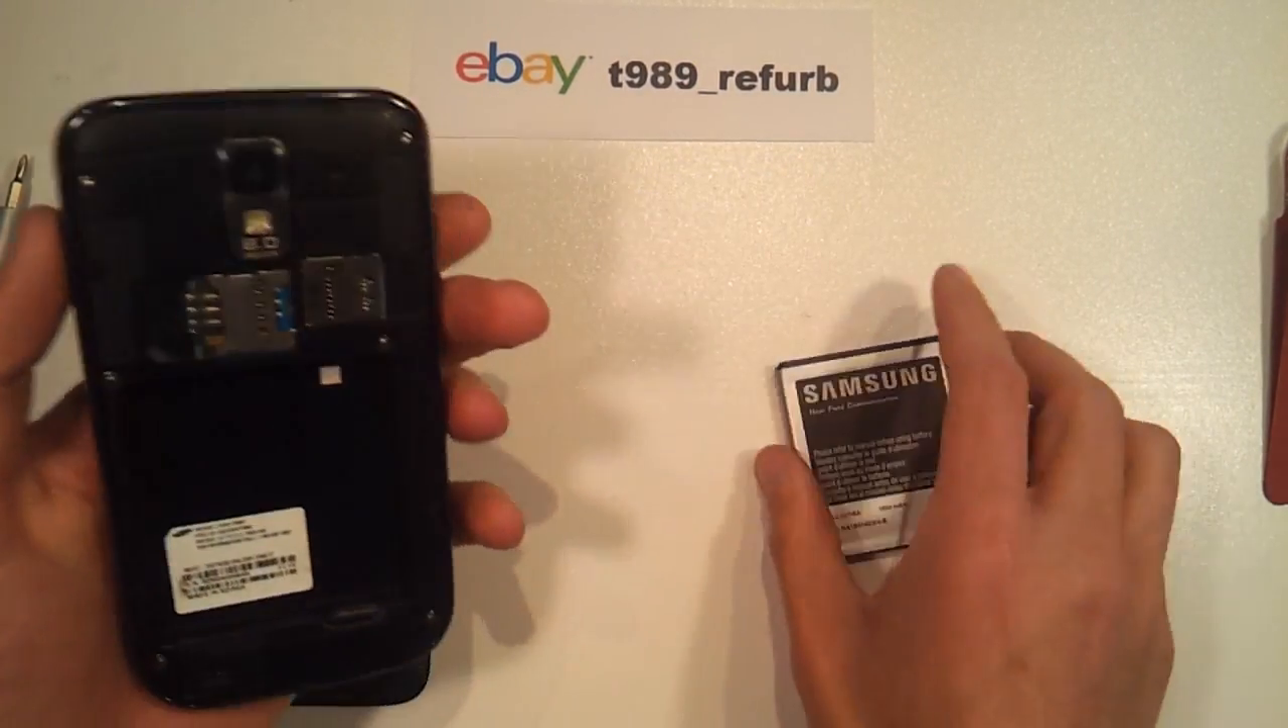So first, you'll see I've got the battery removed.